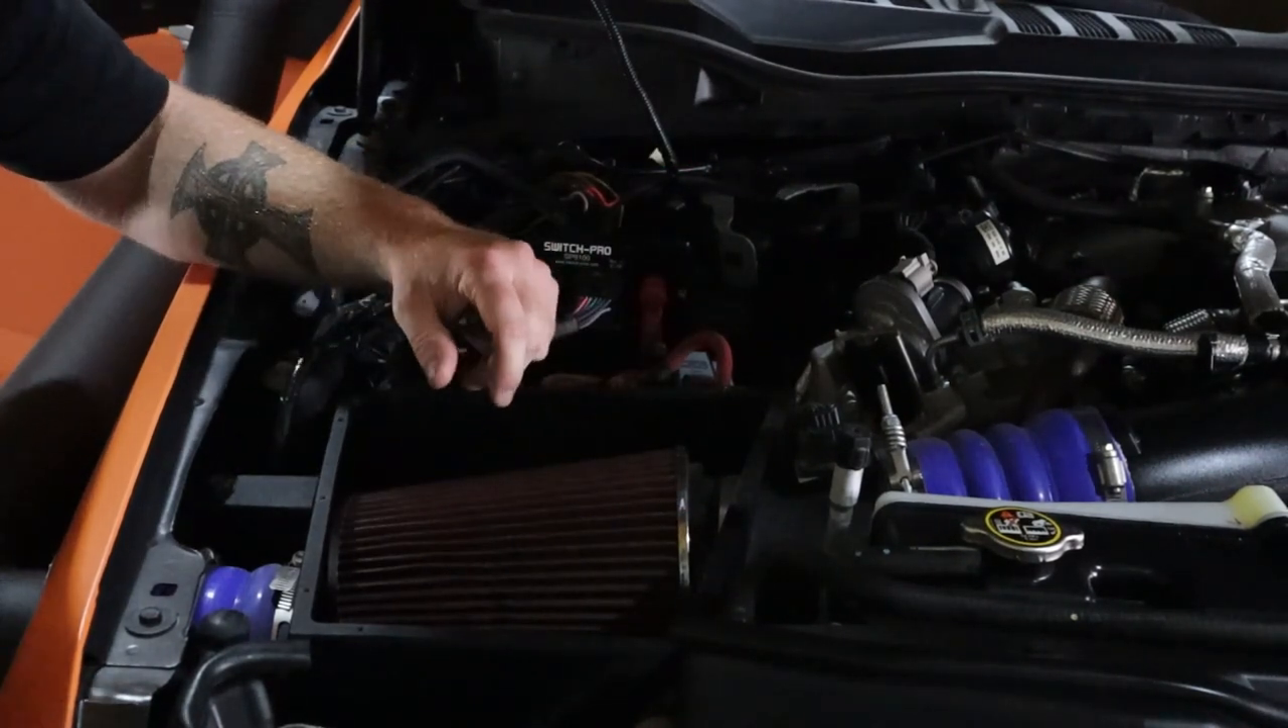Right now, I don't have the cover on it, but this is a snorkel.